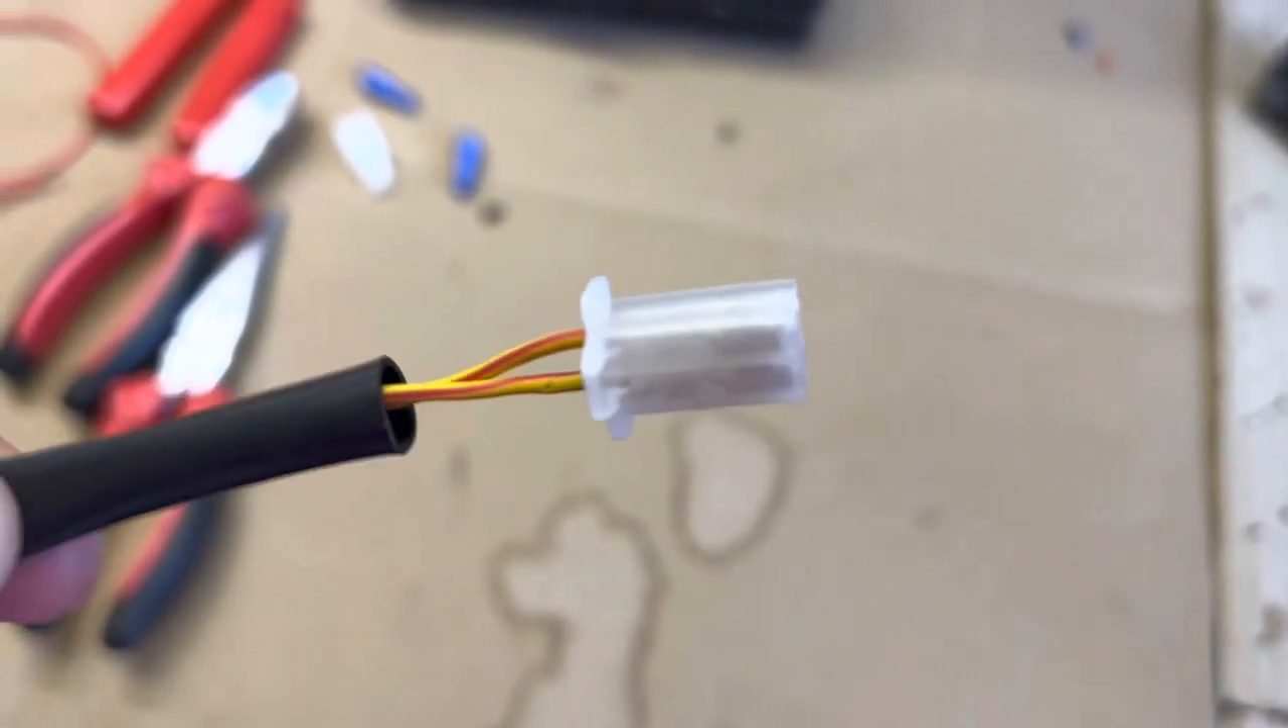We've got one part of the harness complete it's ready to be connected to the other side of the harness.